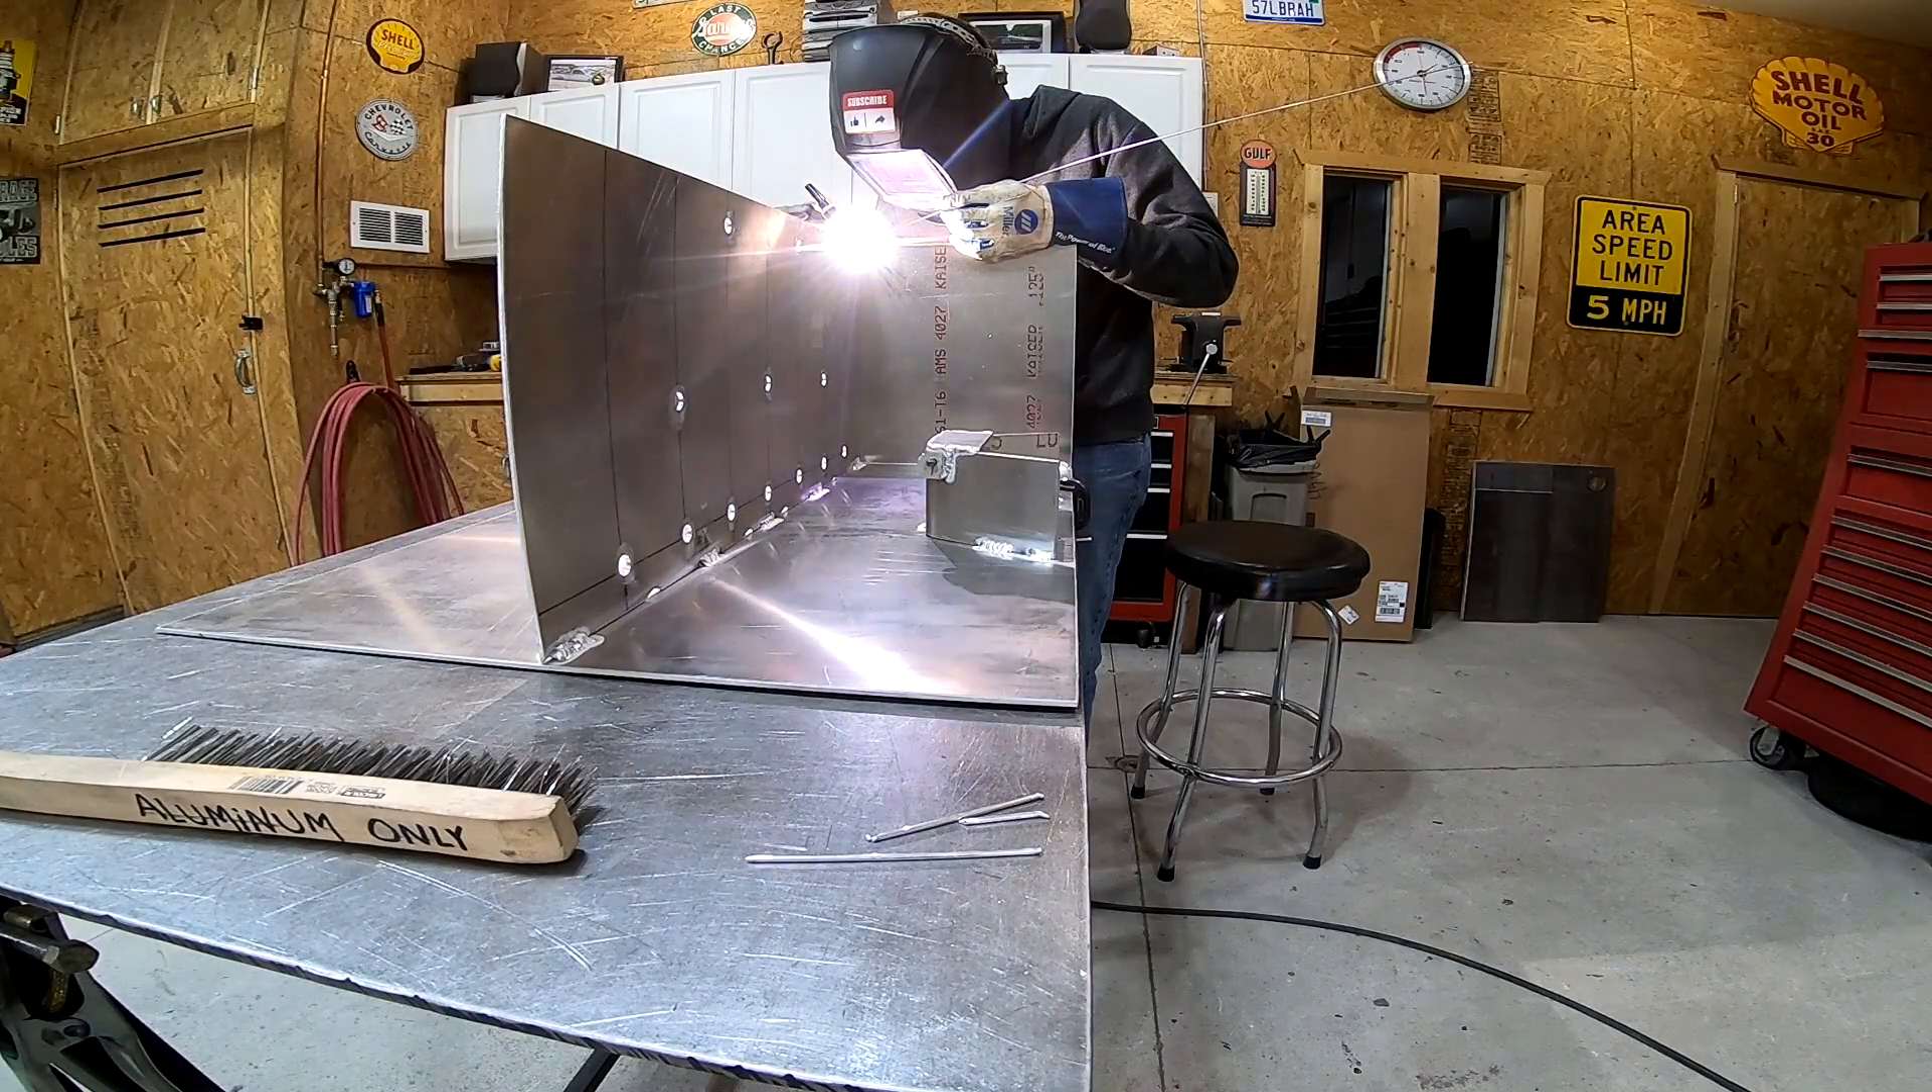Right here you can see I'm starting to weld the sides of the tank in place and it gives you a good idea of how big this thing's going to be.